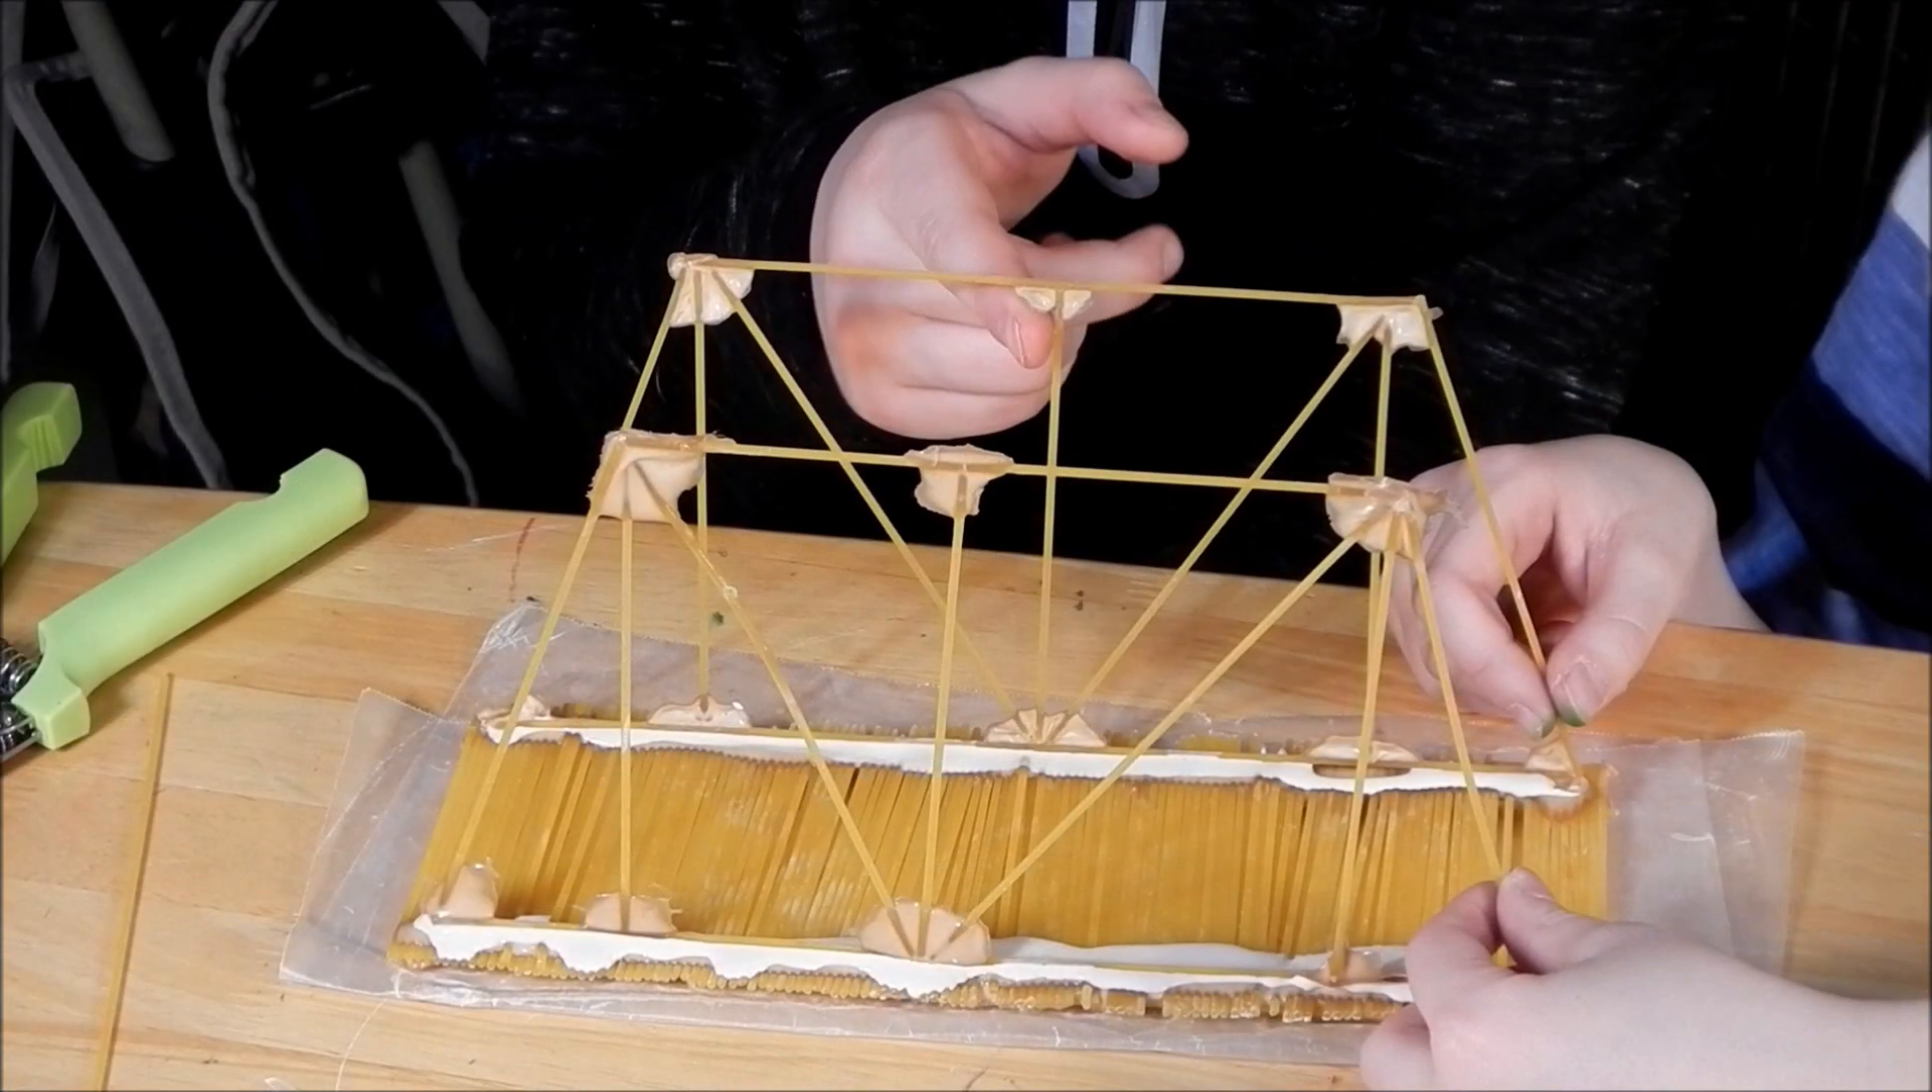So now we have the trusses glued on.